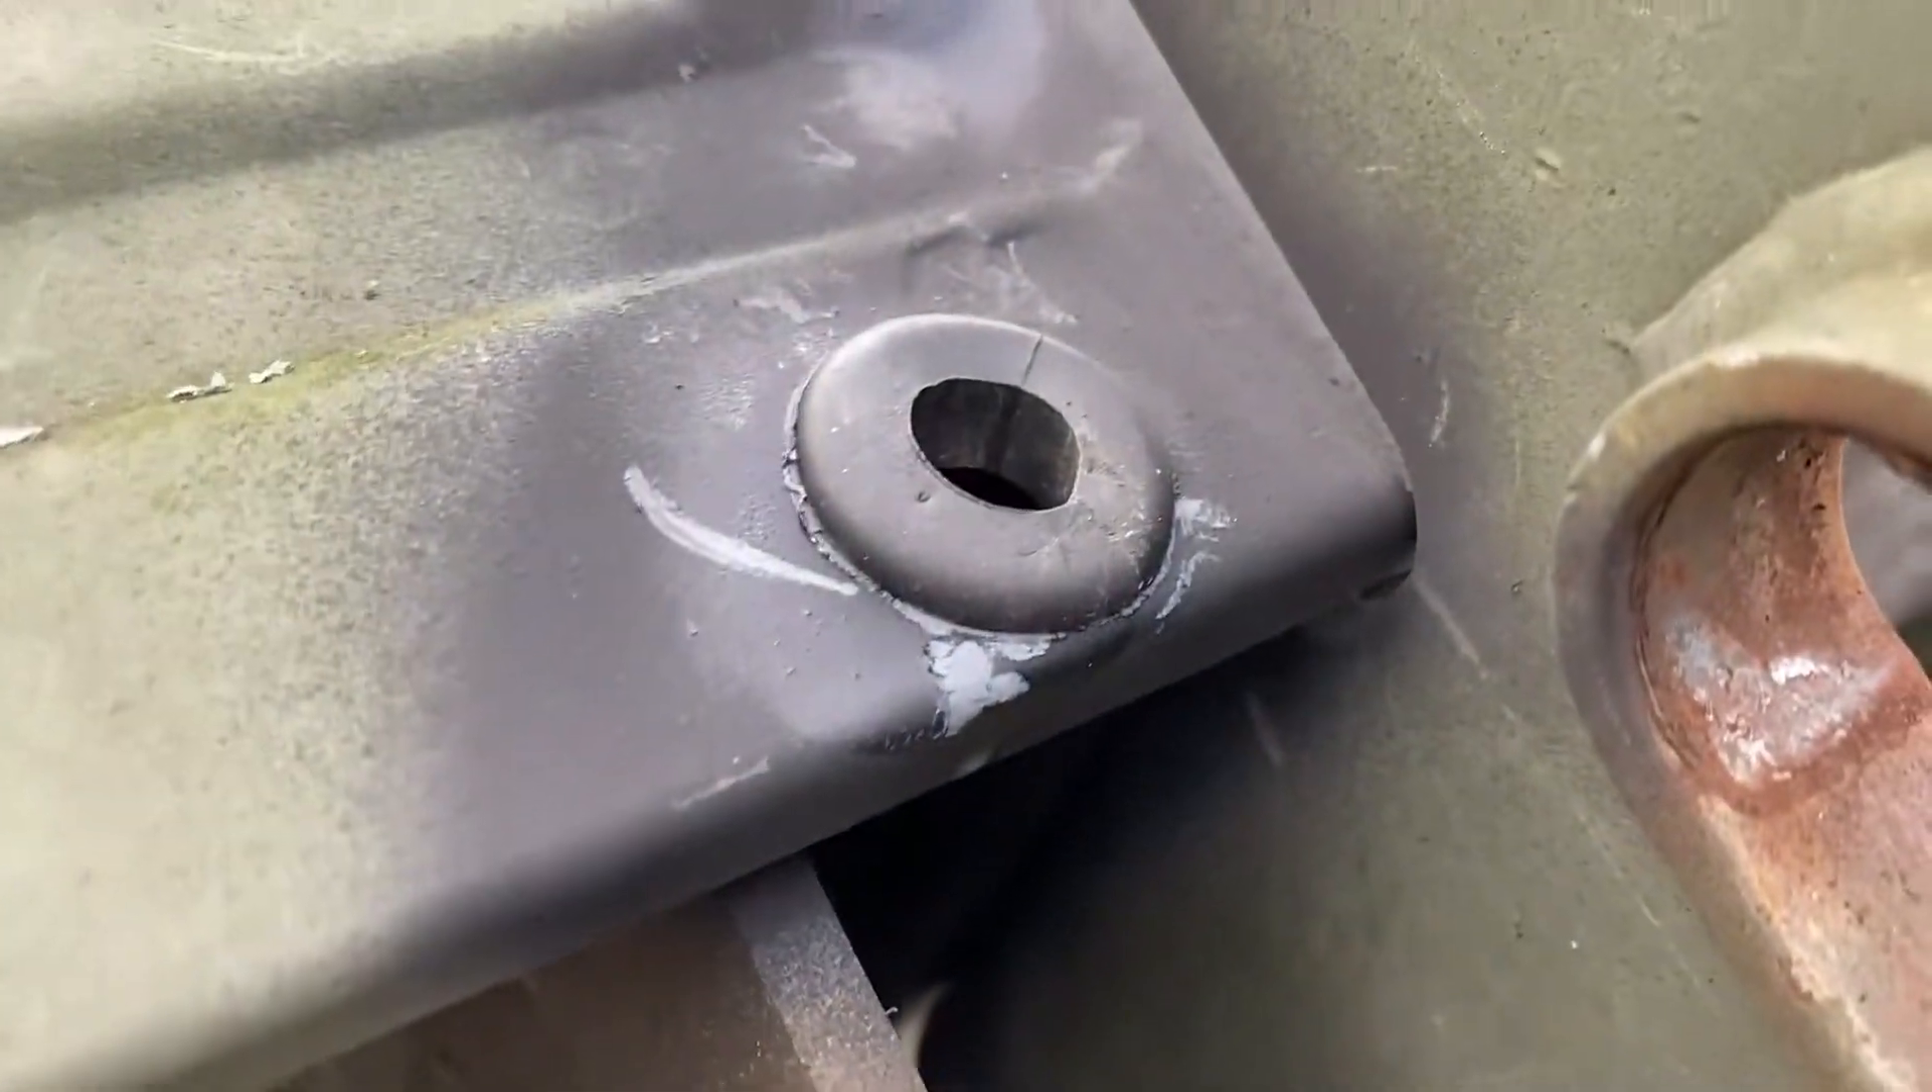Got my holes drilled where i need them and i'm starting to get my grommets in.